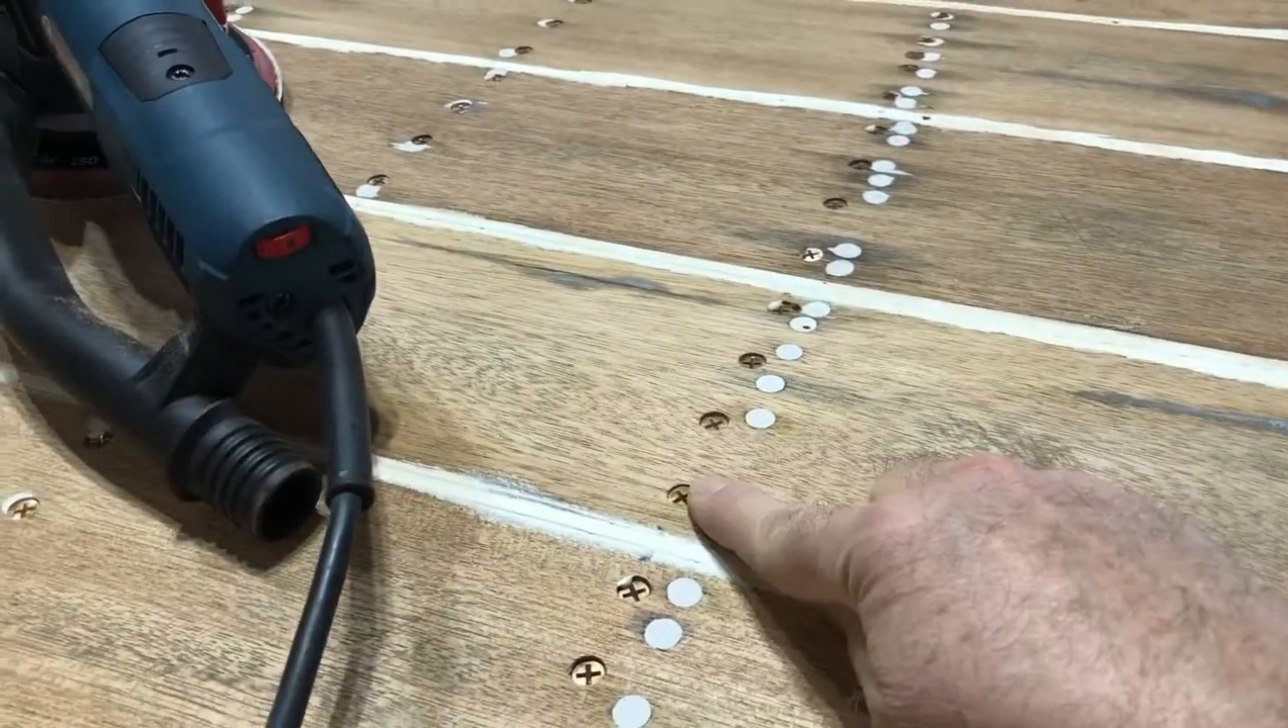So these locations are where the old wood screws were and I have all those filled and here are the locations with the new wood screws.